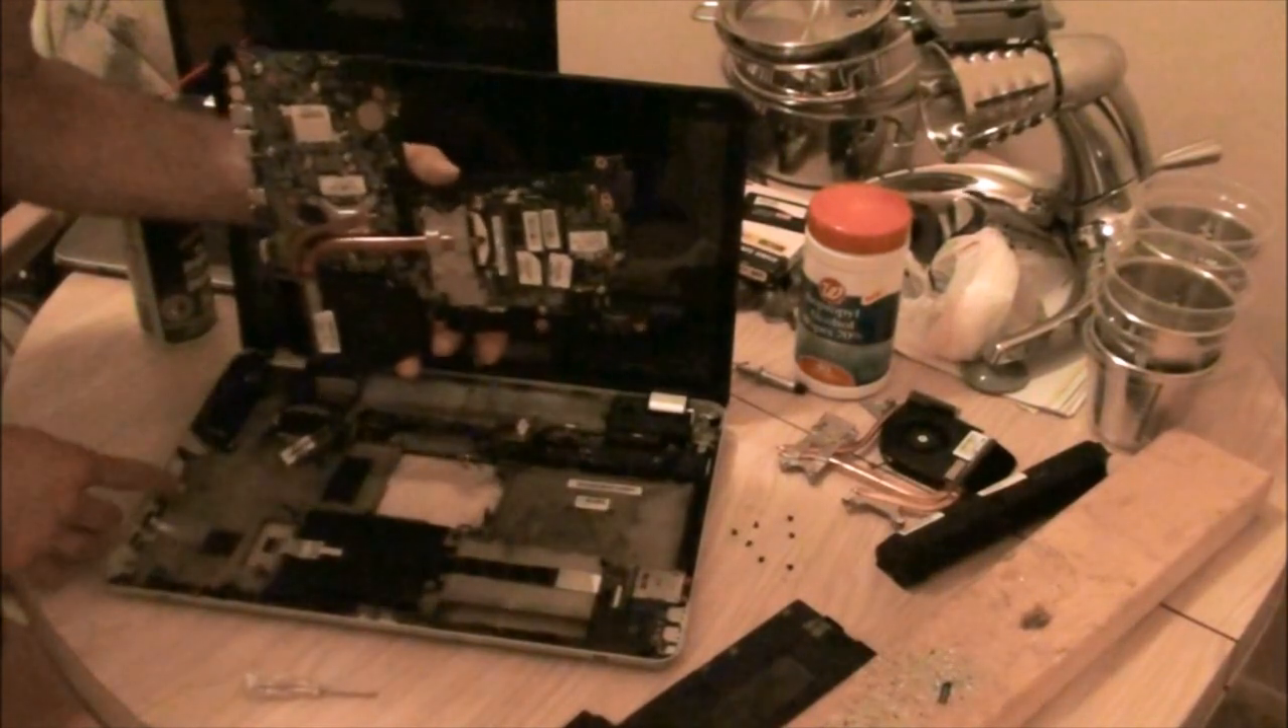Alright, now you got your motherboard out.